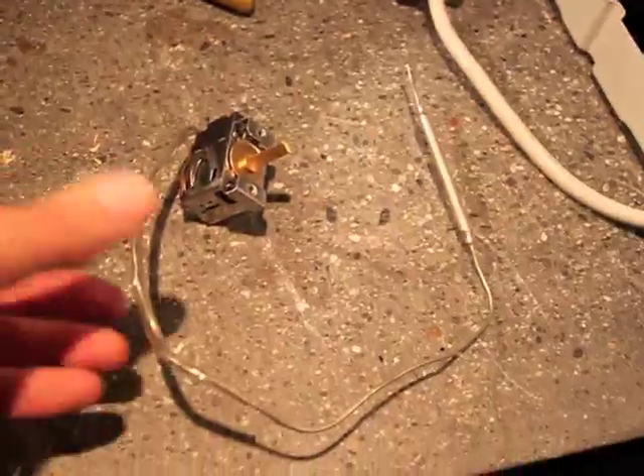So here's the thermostat pulled out.